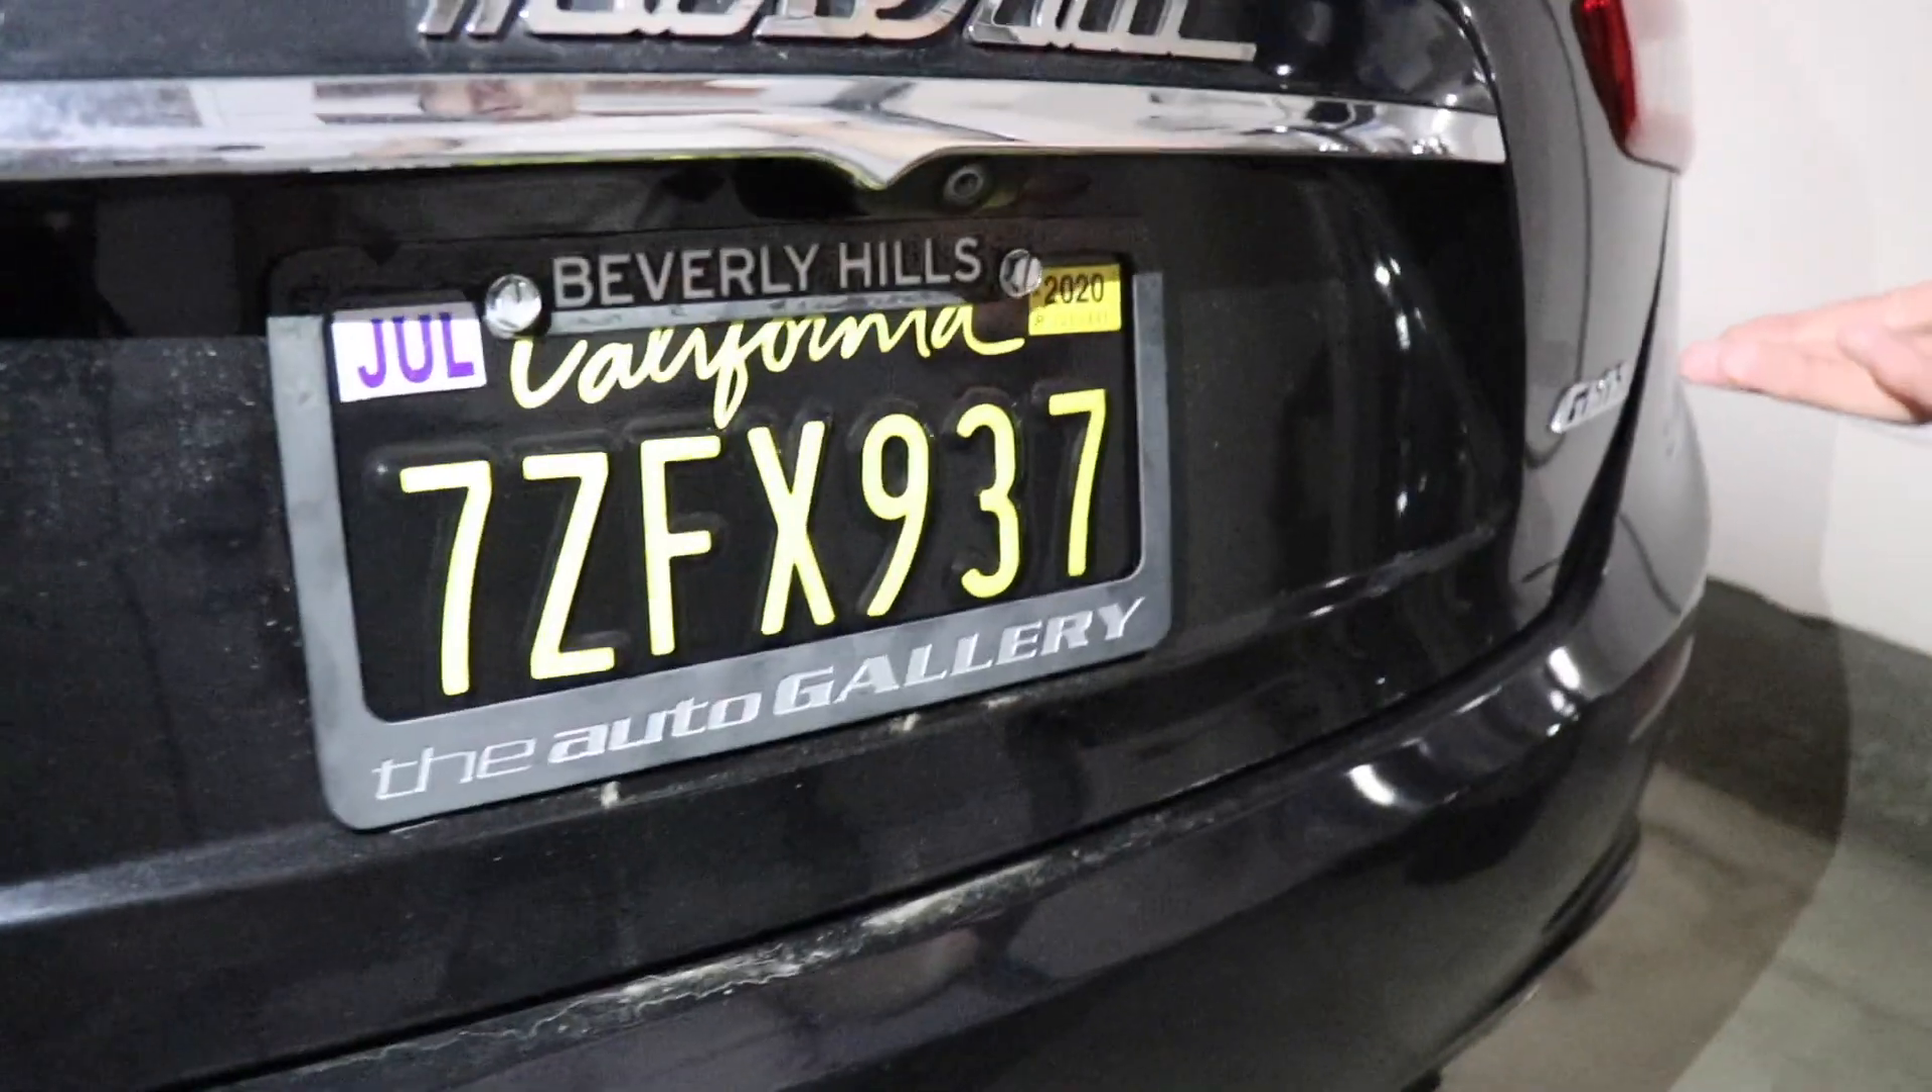All right, and just like that, we just put the plate back on, and as you can see, it looks great.